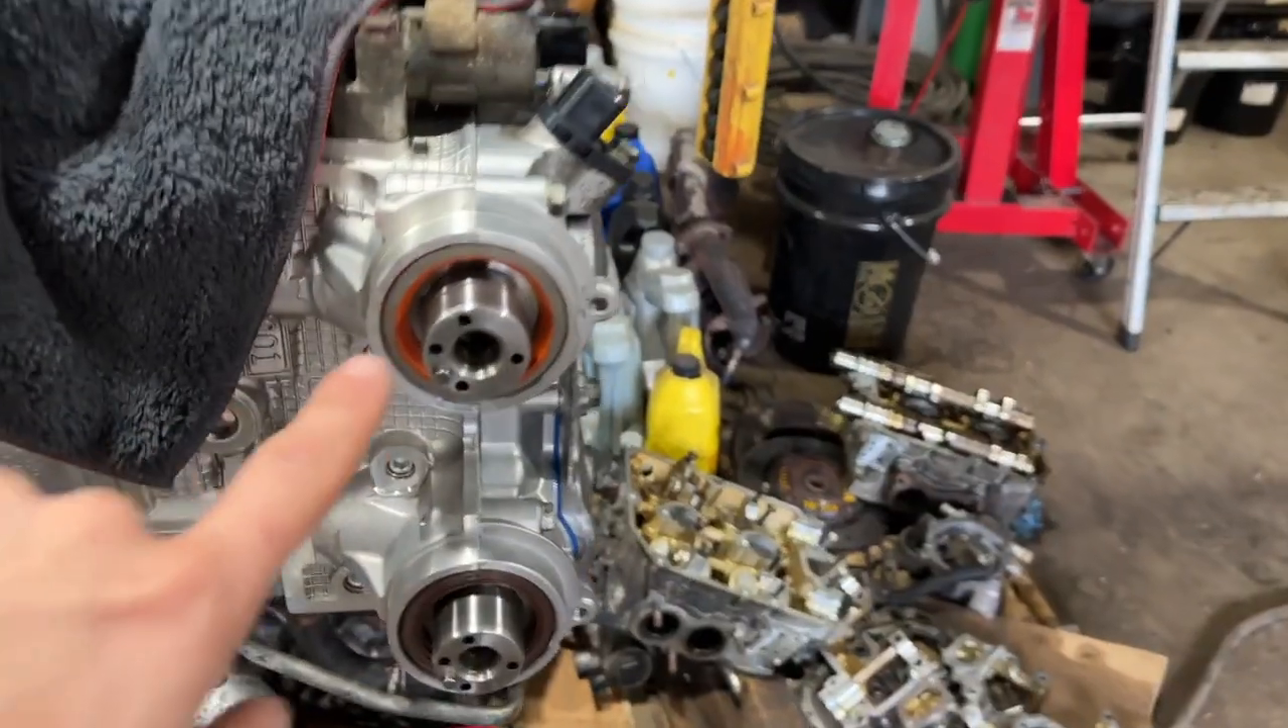We finally got the seals in and we already went ahead and tapped them all in.